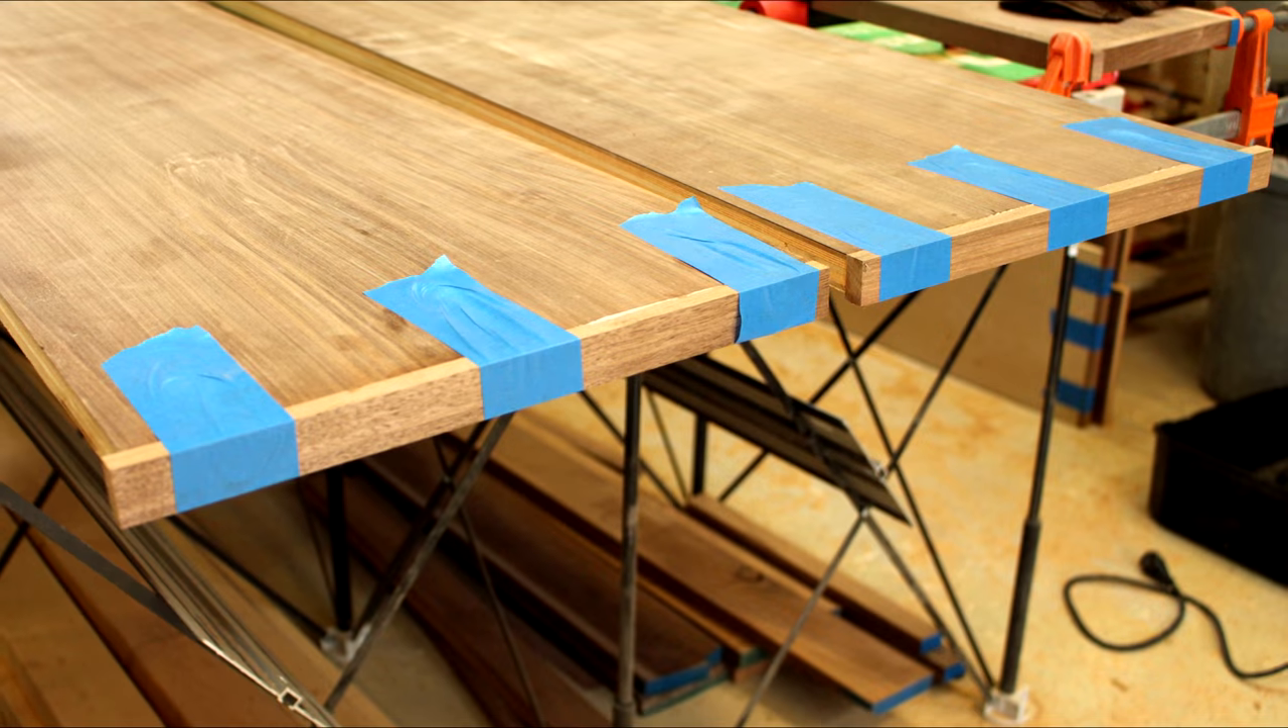Here you can see the solid wood edging that I applied.